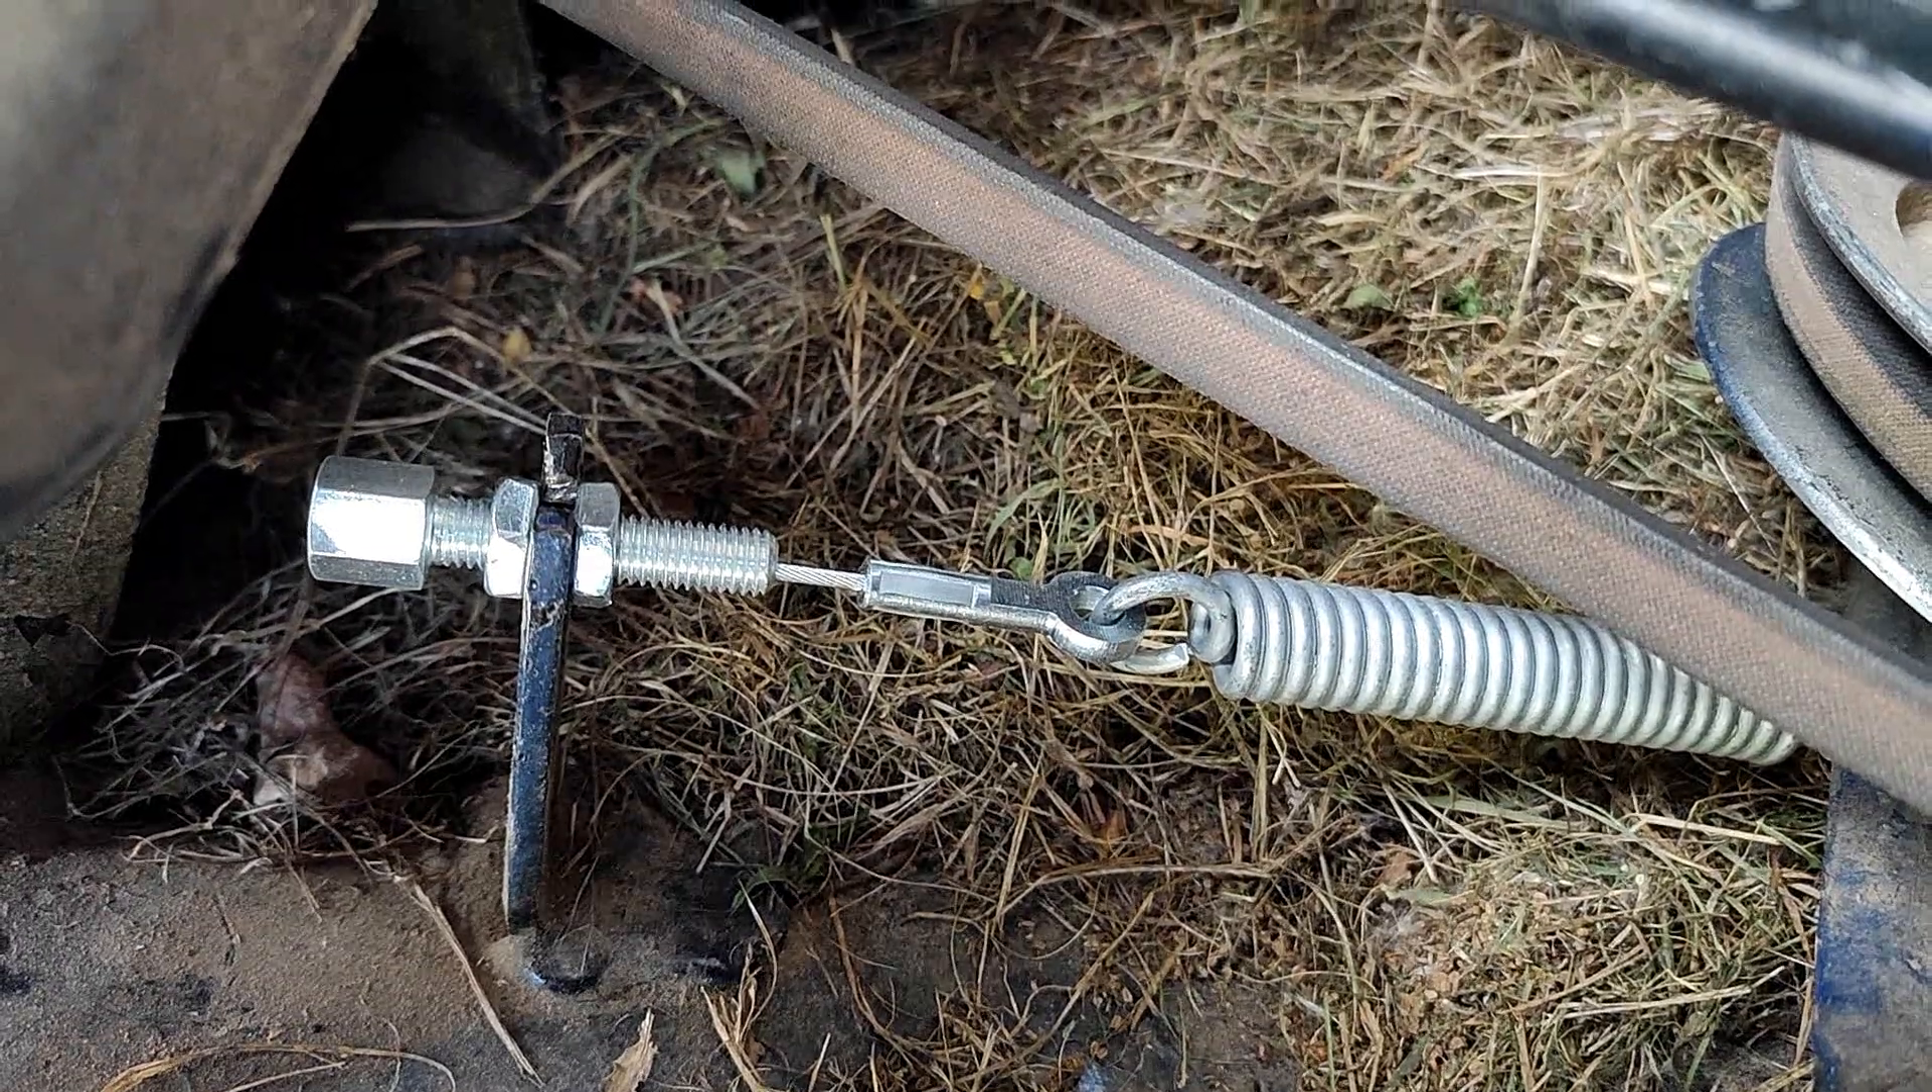Donc voilà le ressort tendeur de courroie est installé.